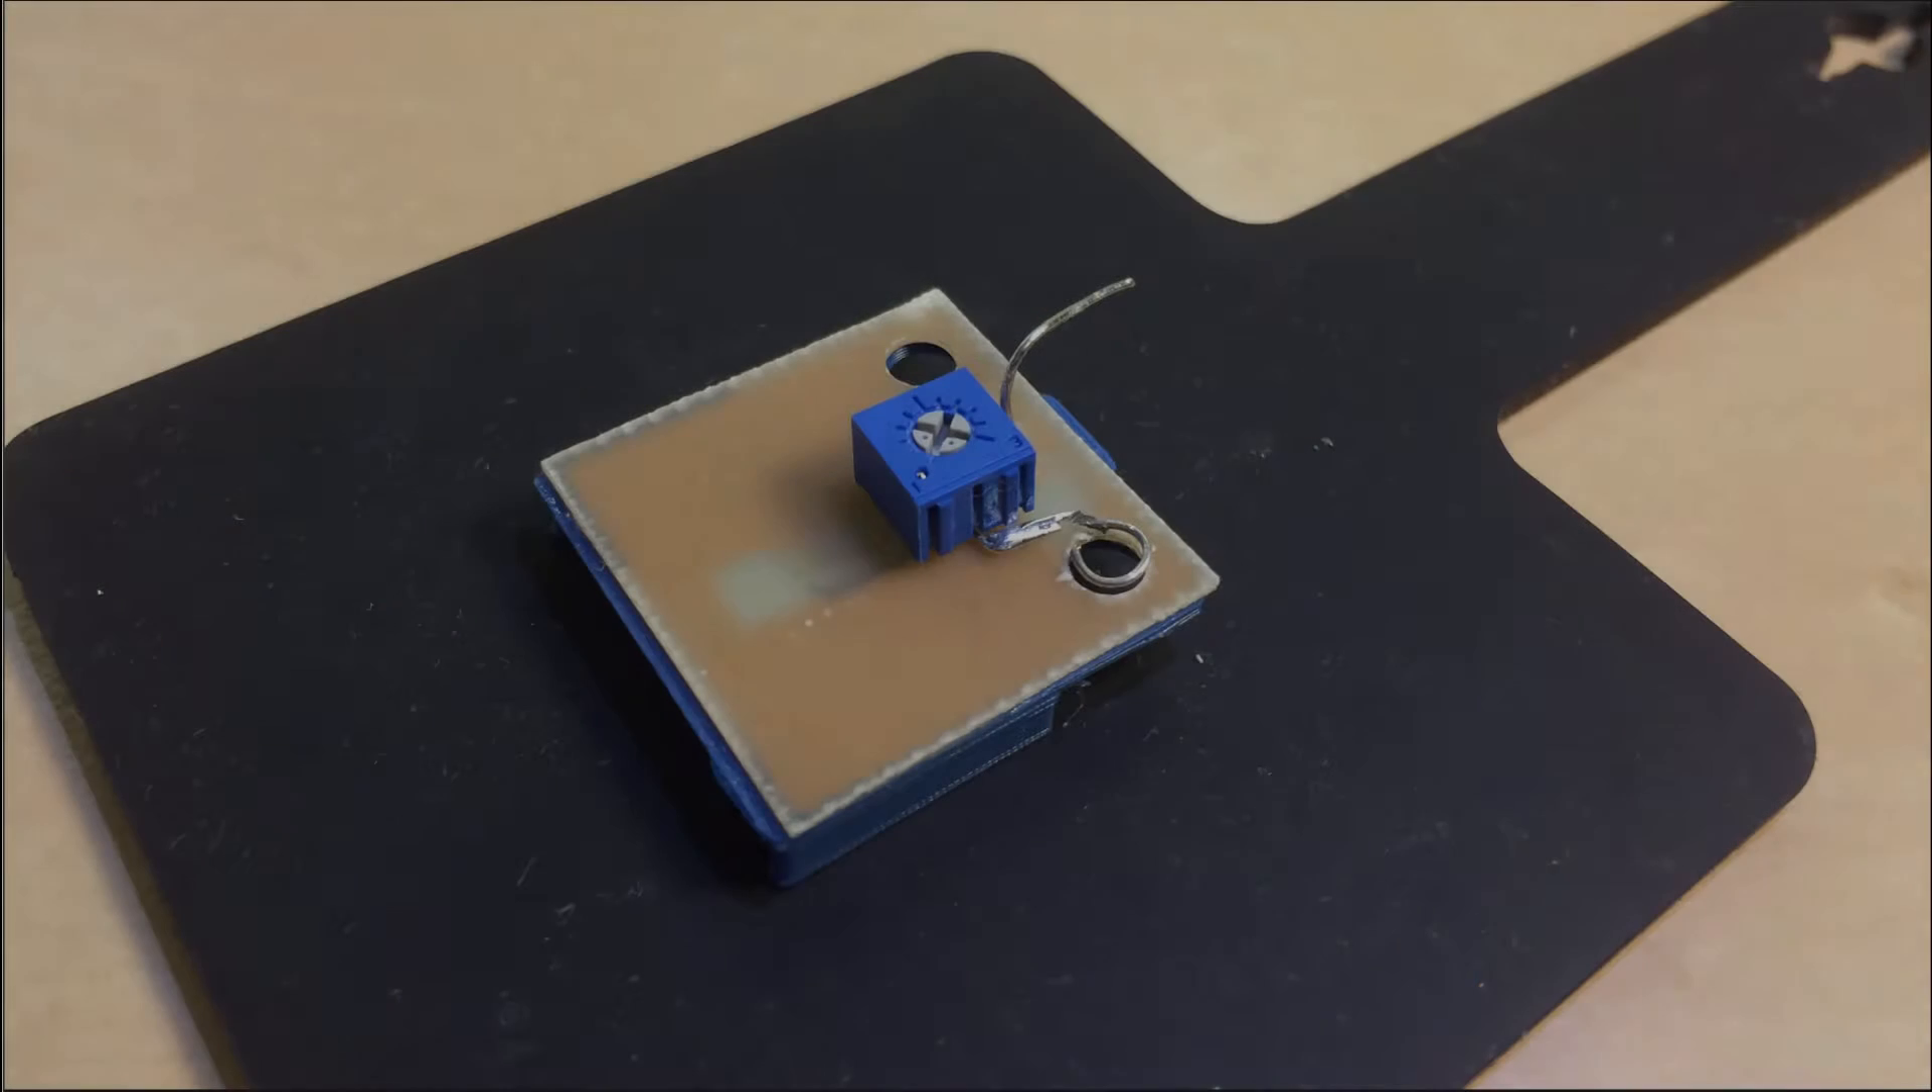Here you see the two parts assembled. Here you see the top side of the assembly.